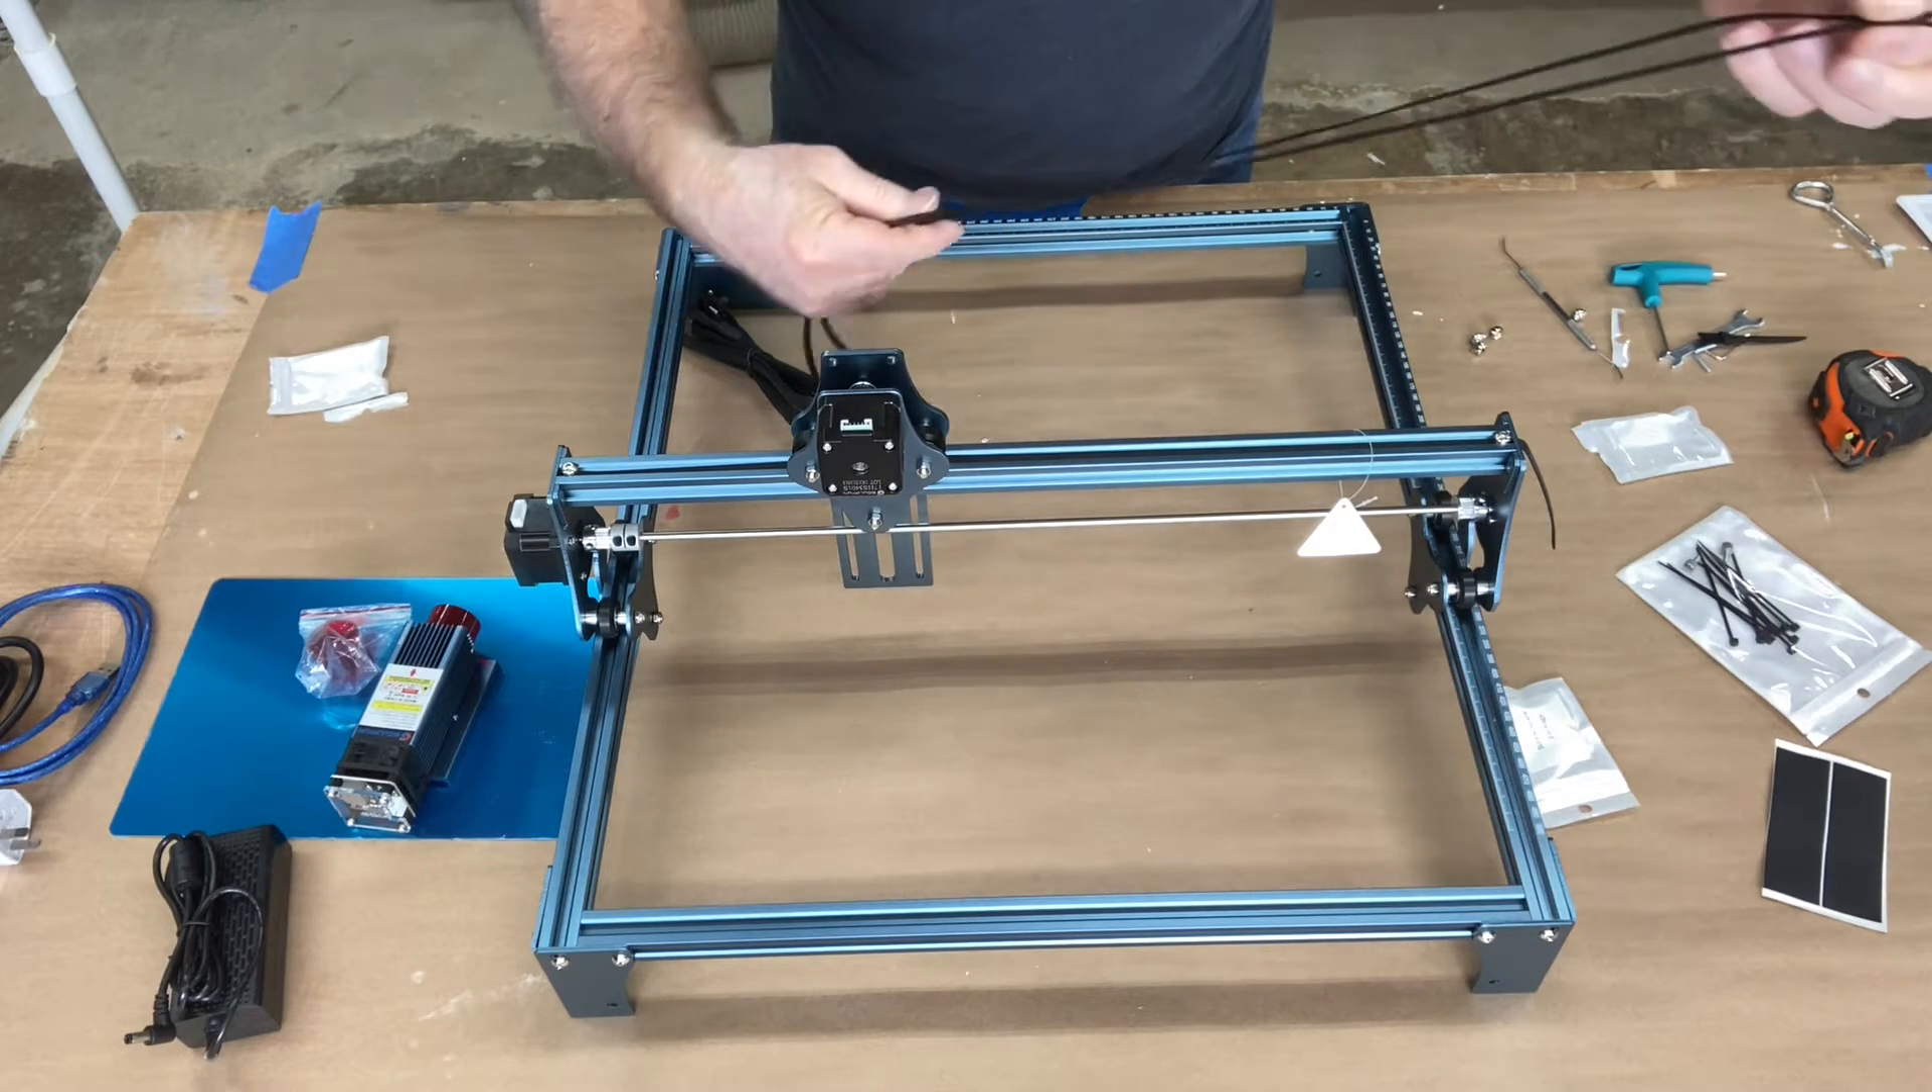Well the hard part's done getting the frame assembled.